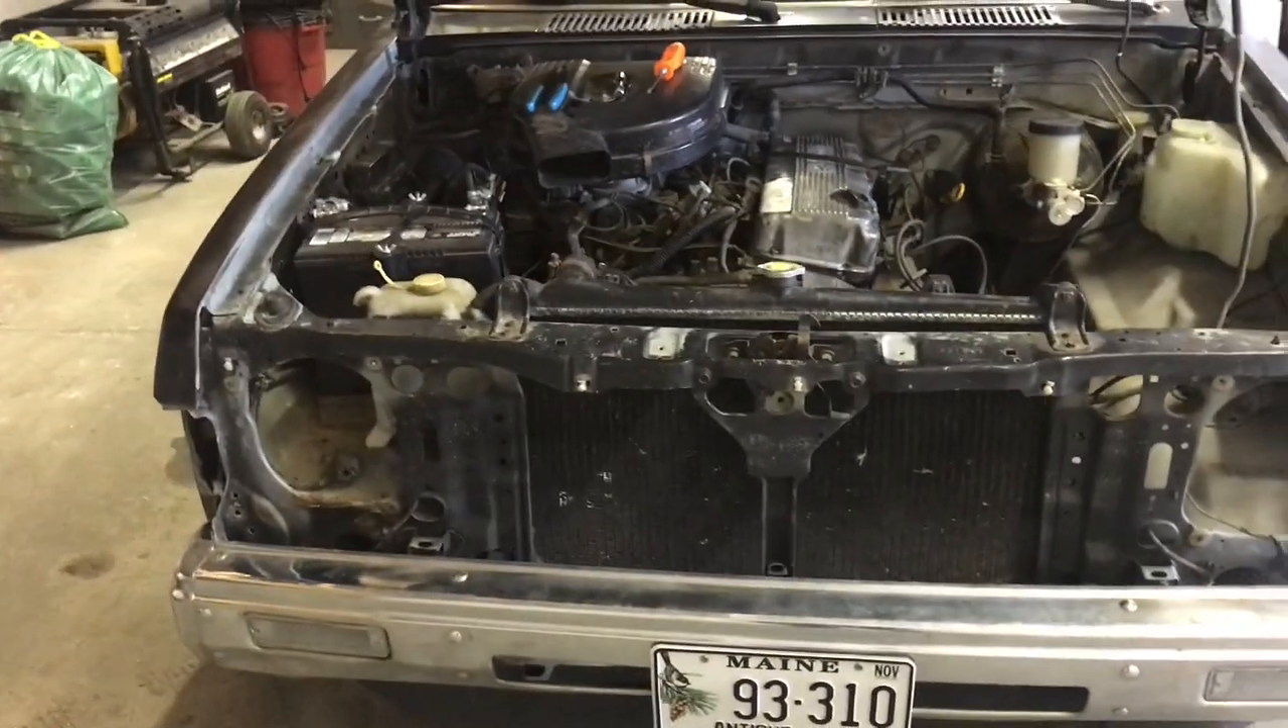So right now, we have the old grille, the headlights, and the marker lights off.